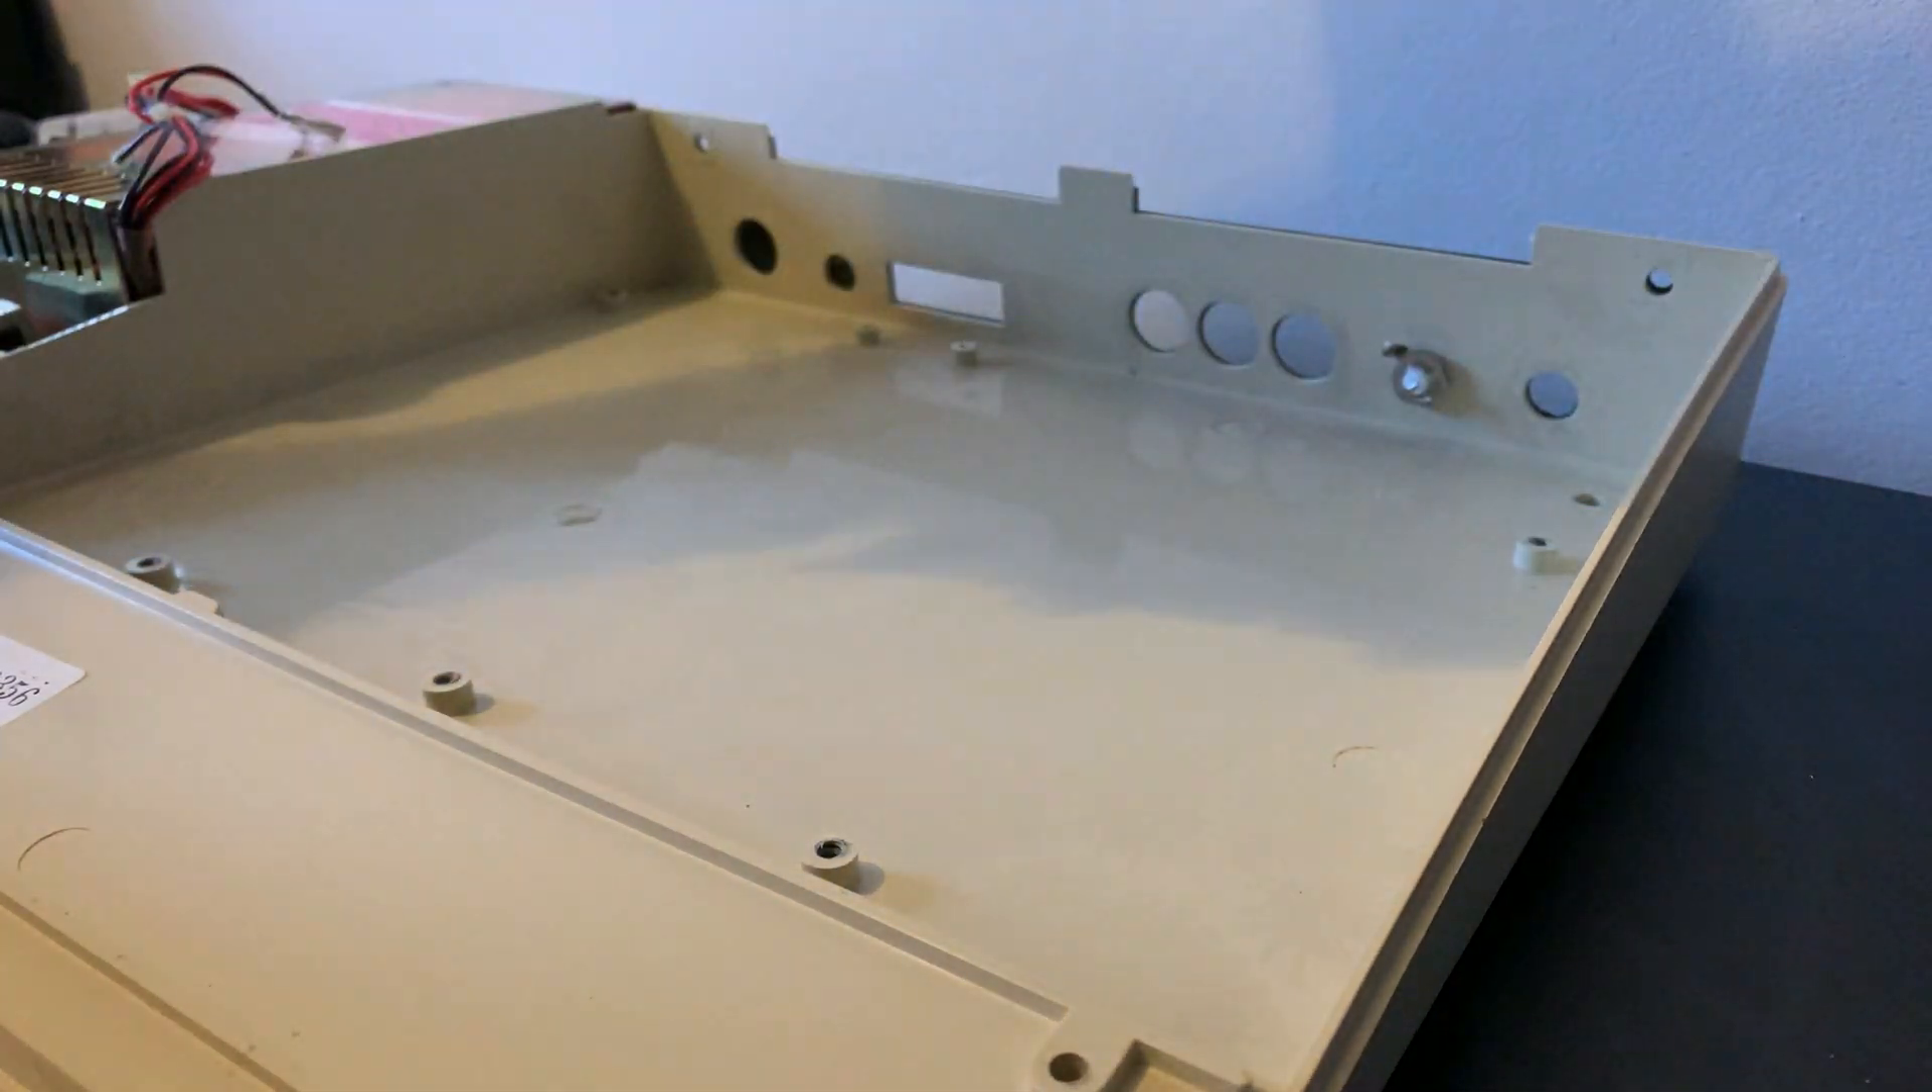With those wires disconnected the main board simply lifts free leaving a somewhat dirty case behind.